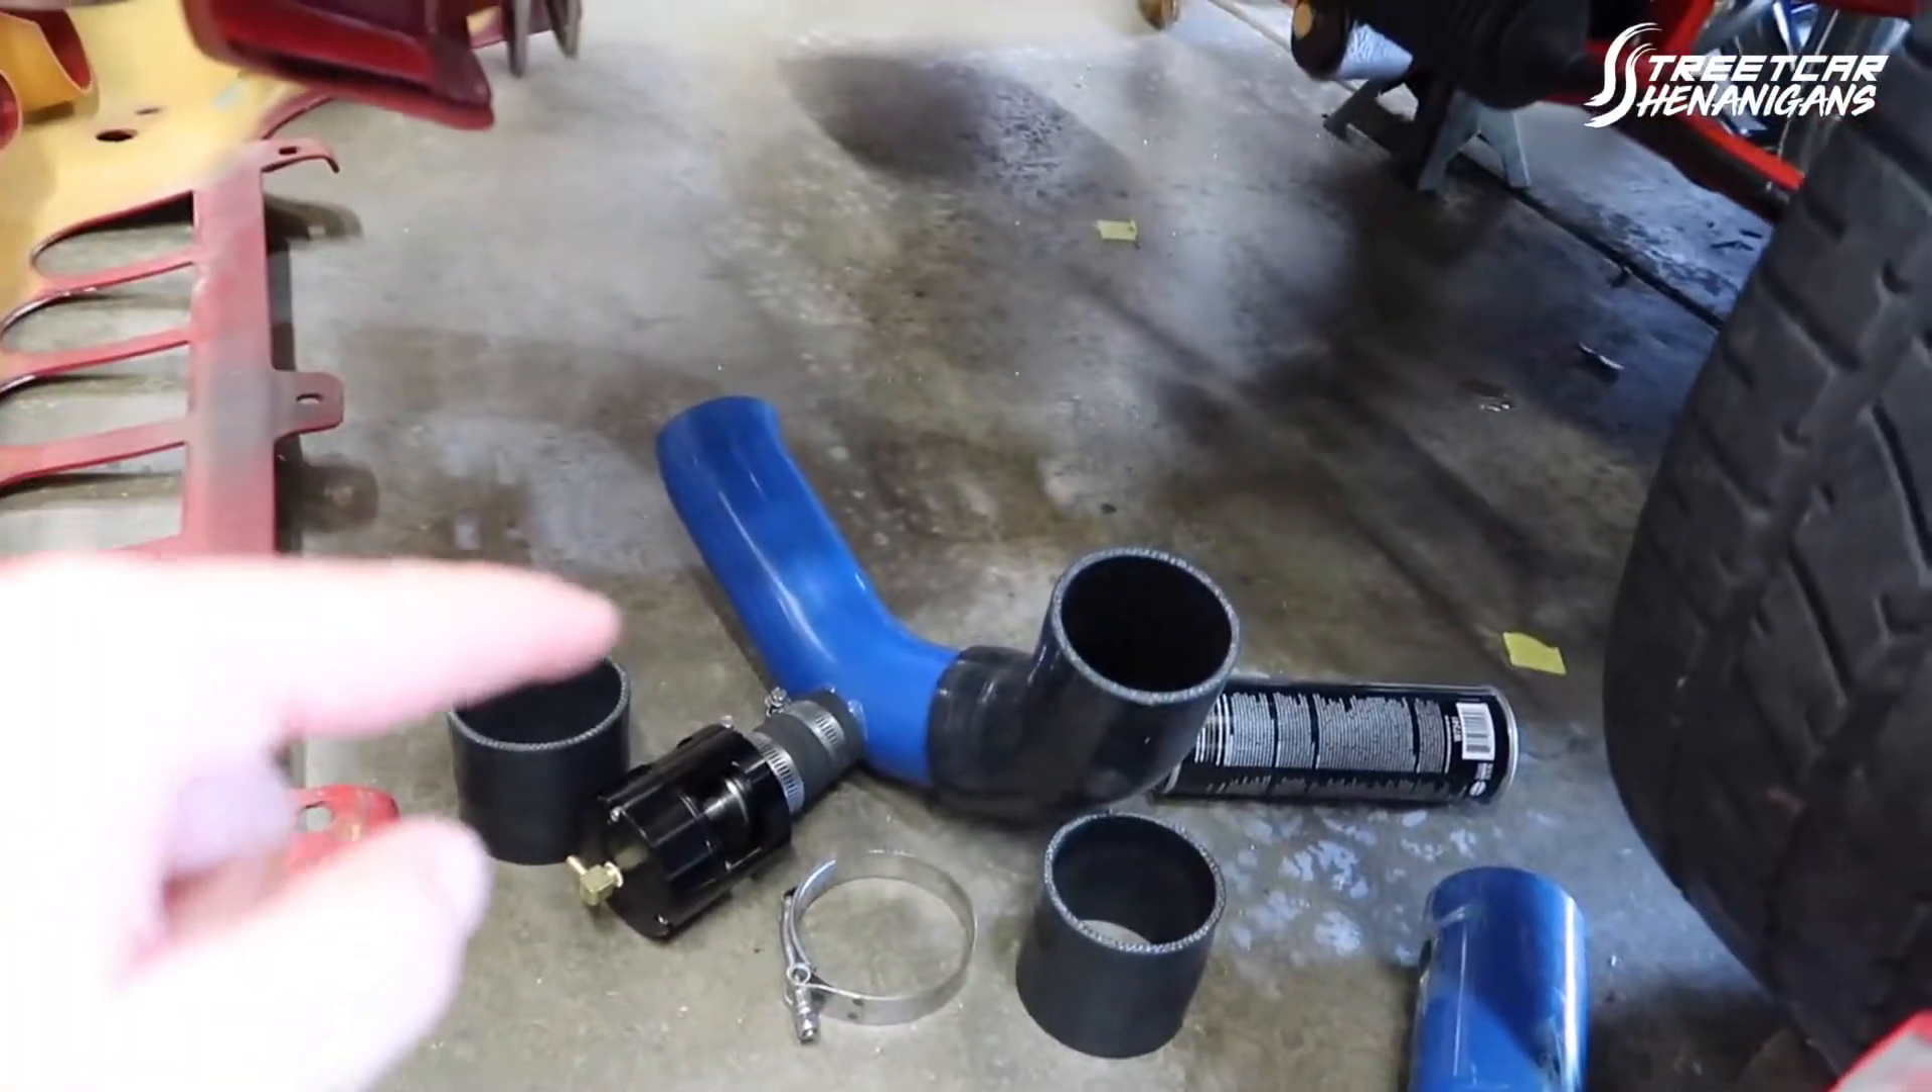We're starting to get the intercooler piping together.